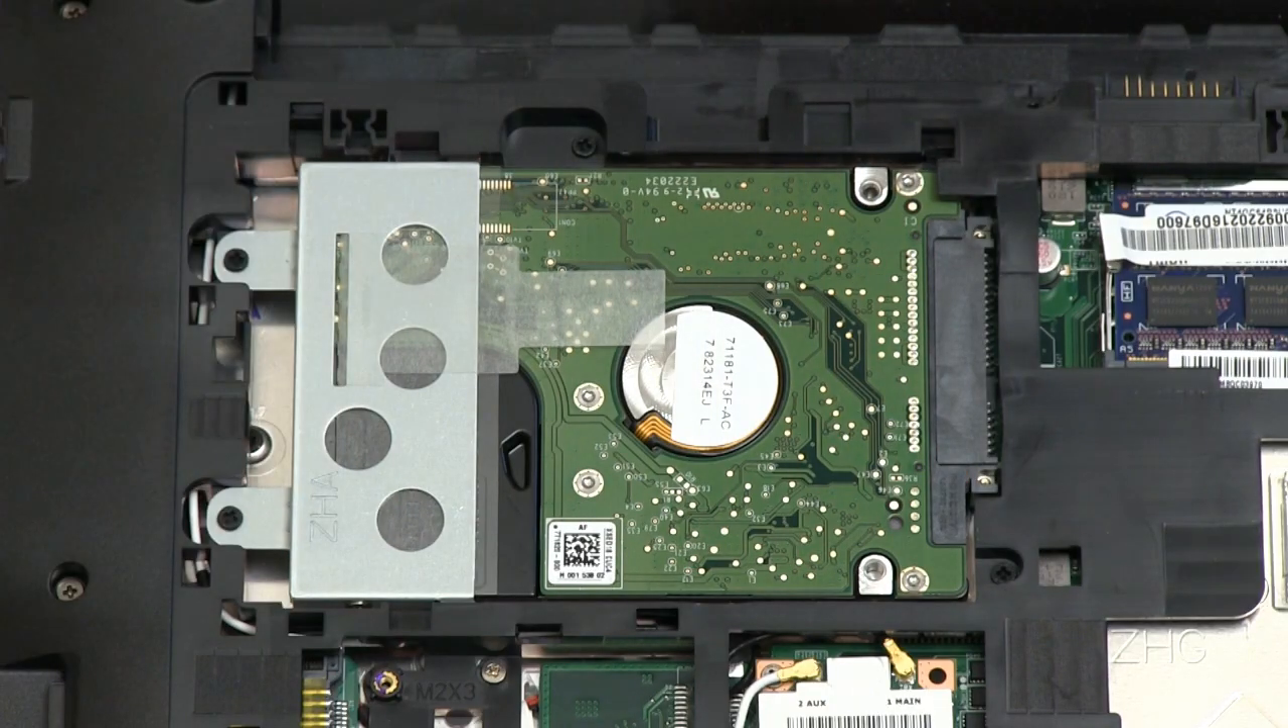And immediately you can see the hard disk is mounted here.